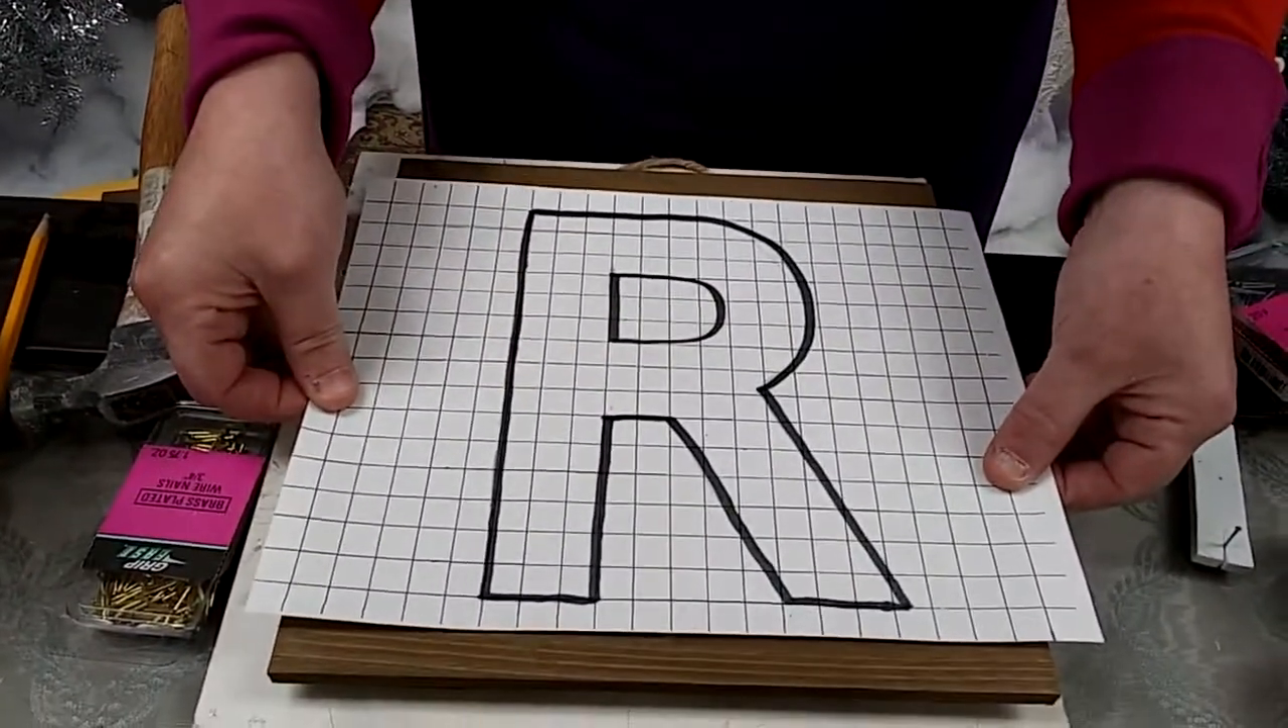You can see that the grid paper goes a little bit off the sides.